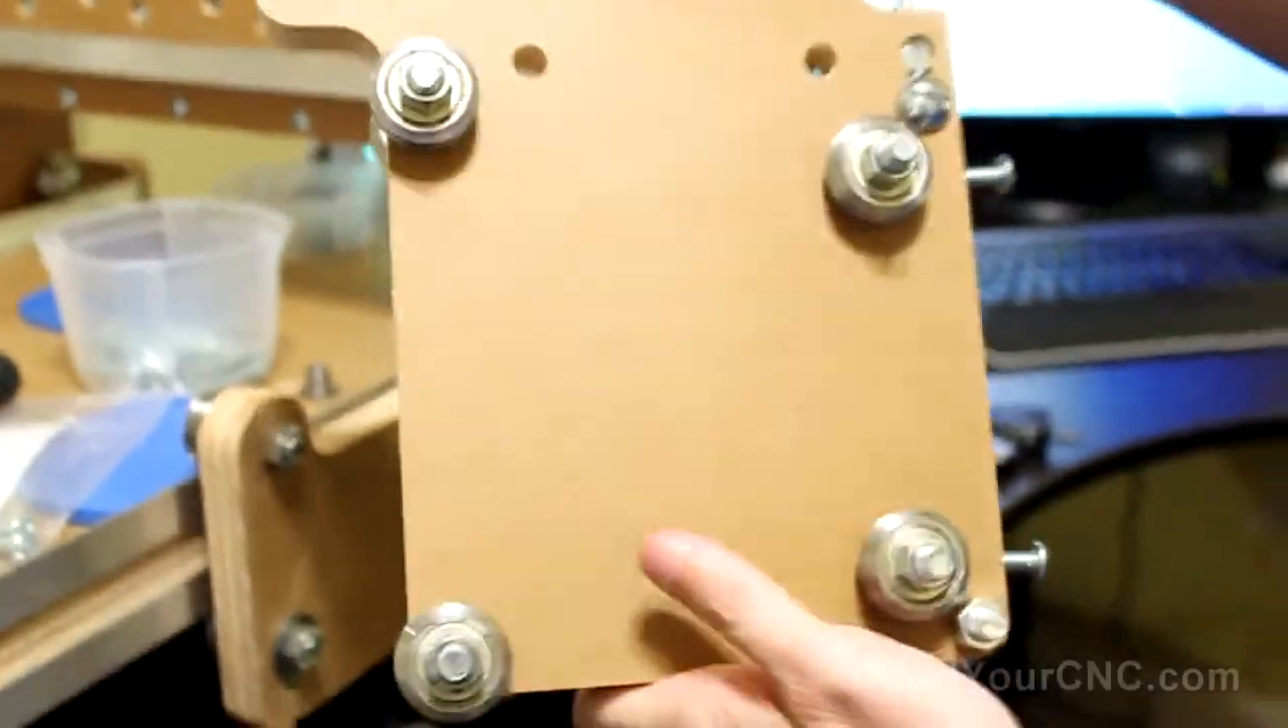Okay, so now we have all the bearings on.